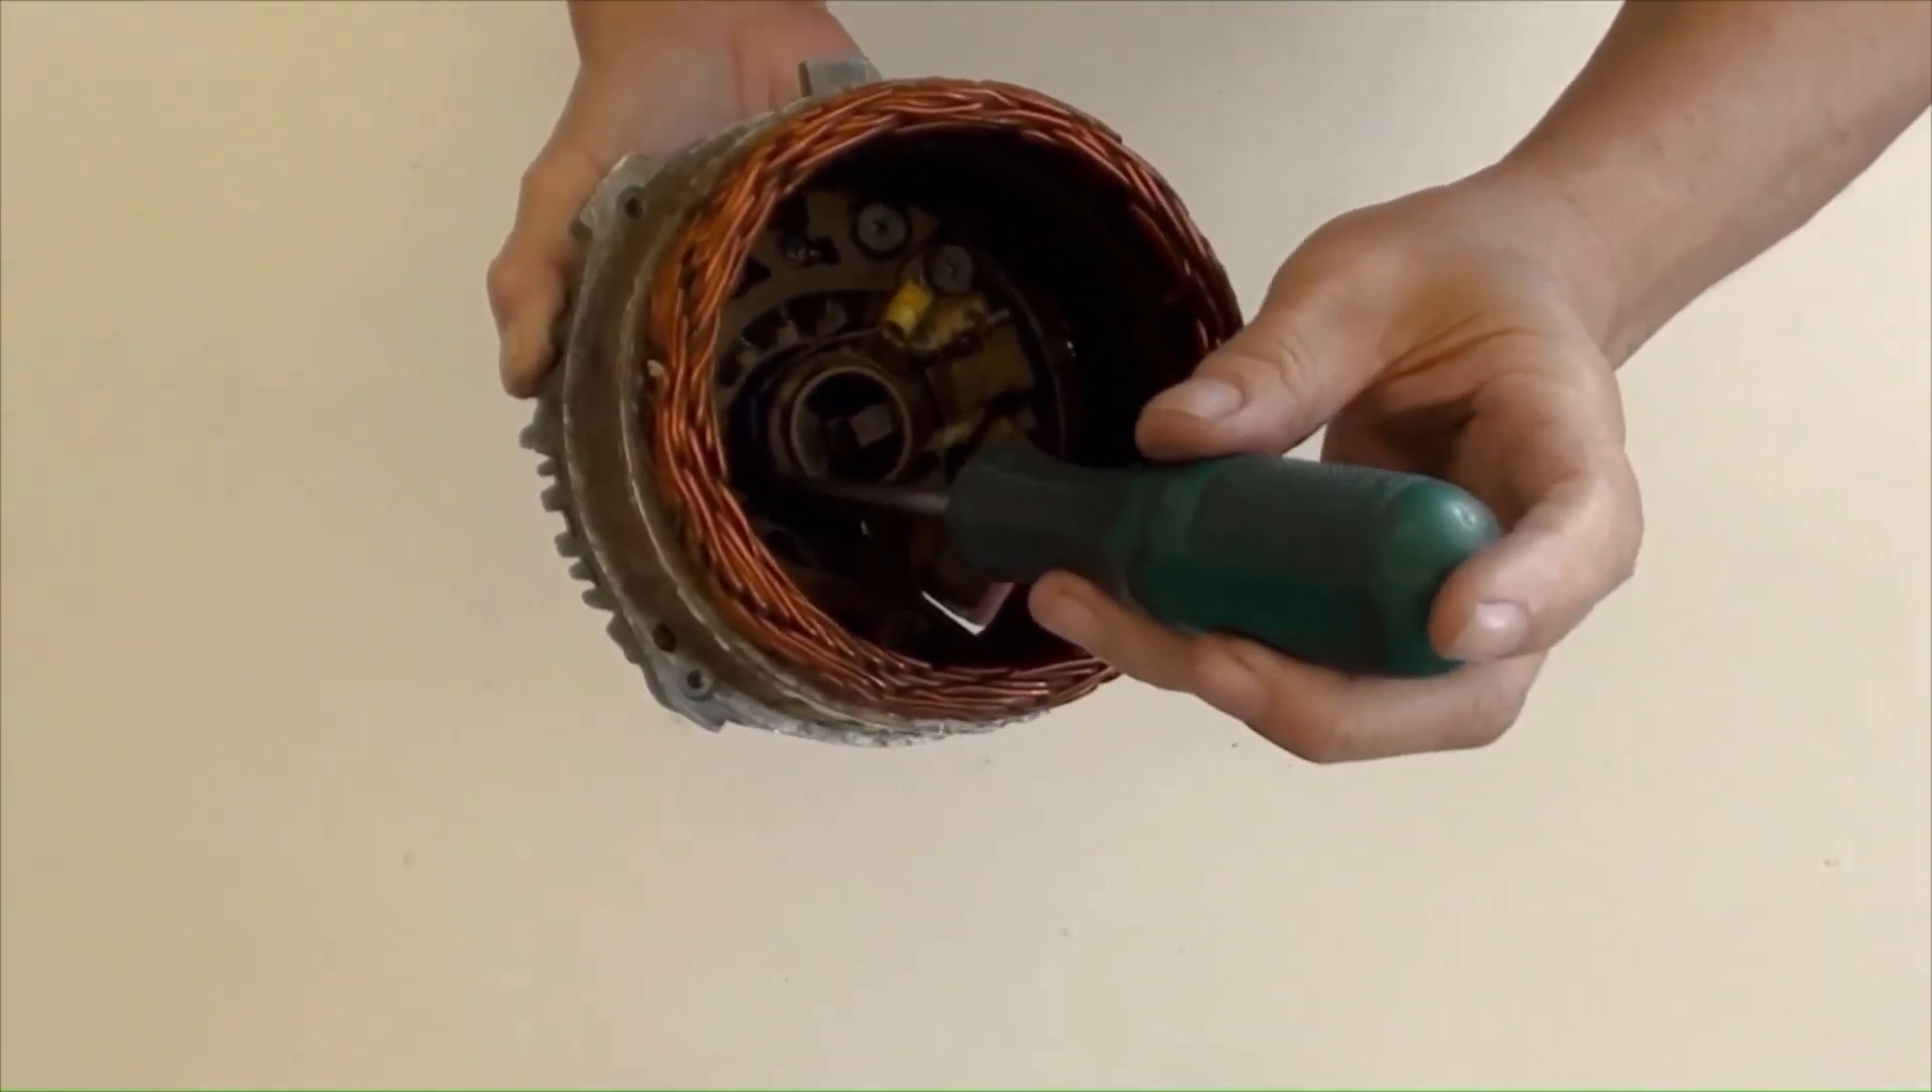The stator has been put in its position.